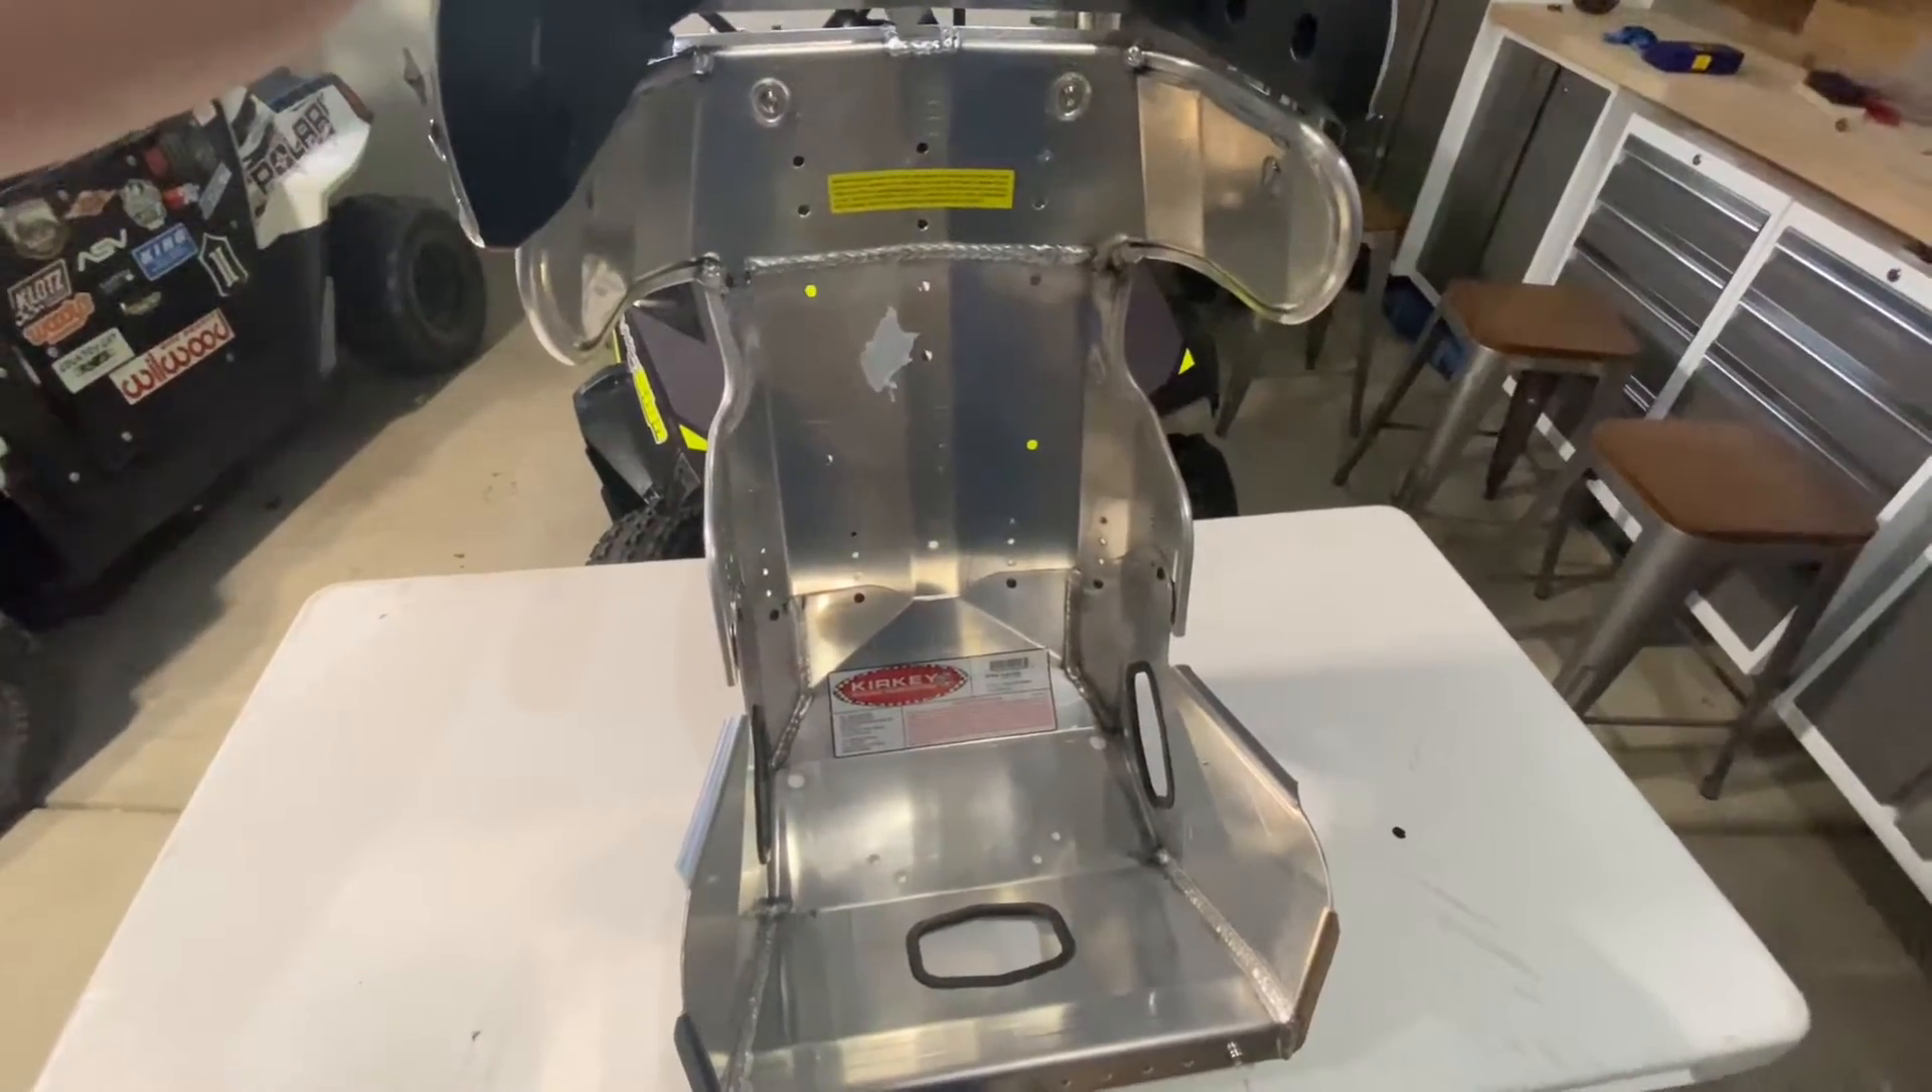Alright, so here's the seat assembled. The three pieces. The bottom, the middle, and then the top.